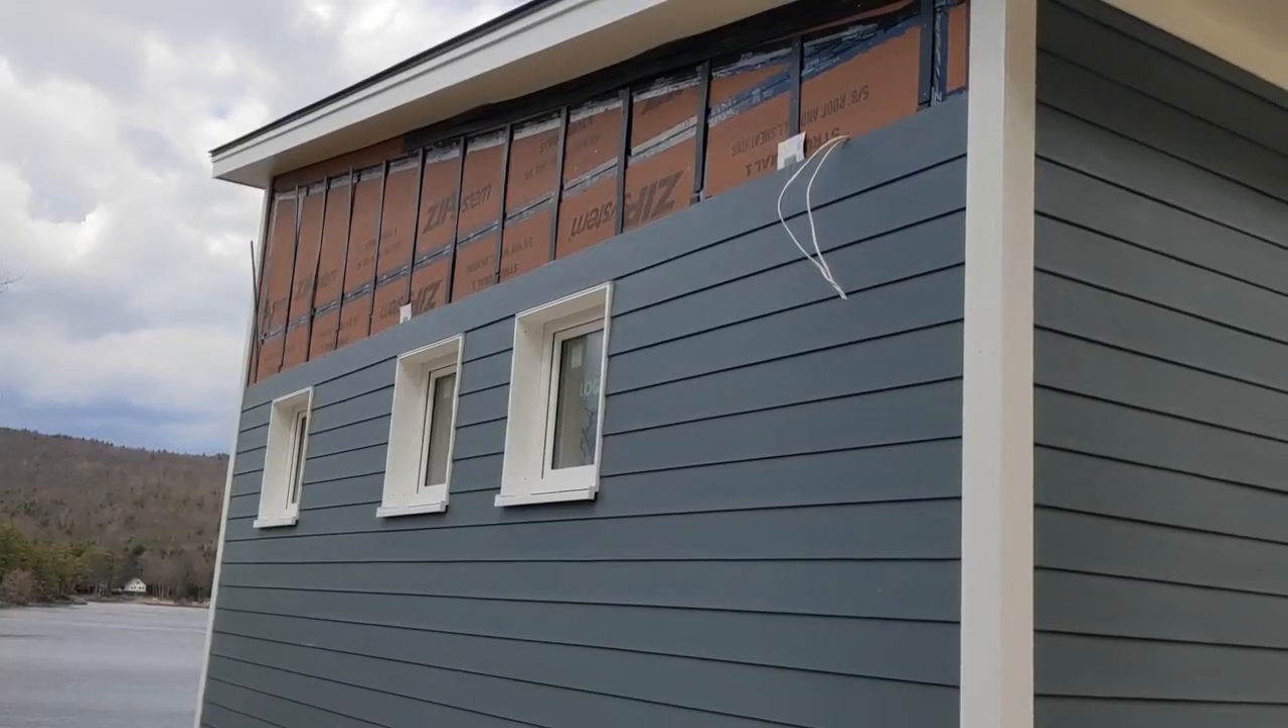Much of the siding has been installed.